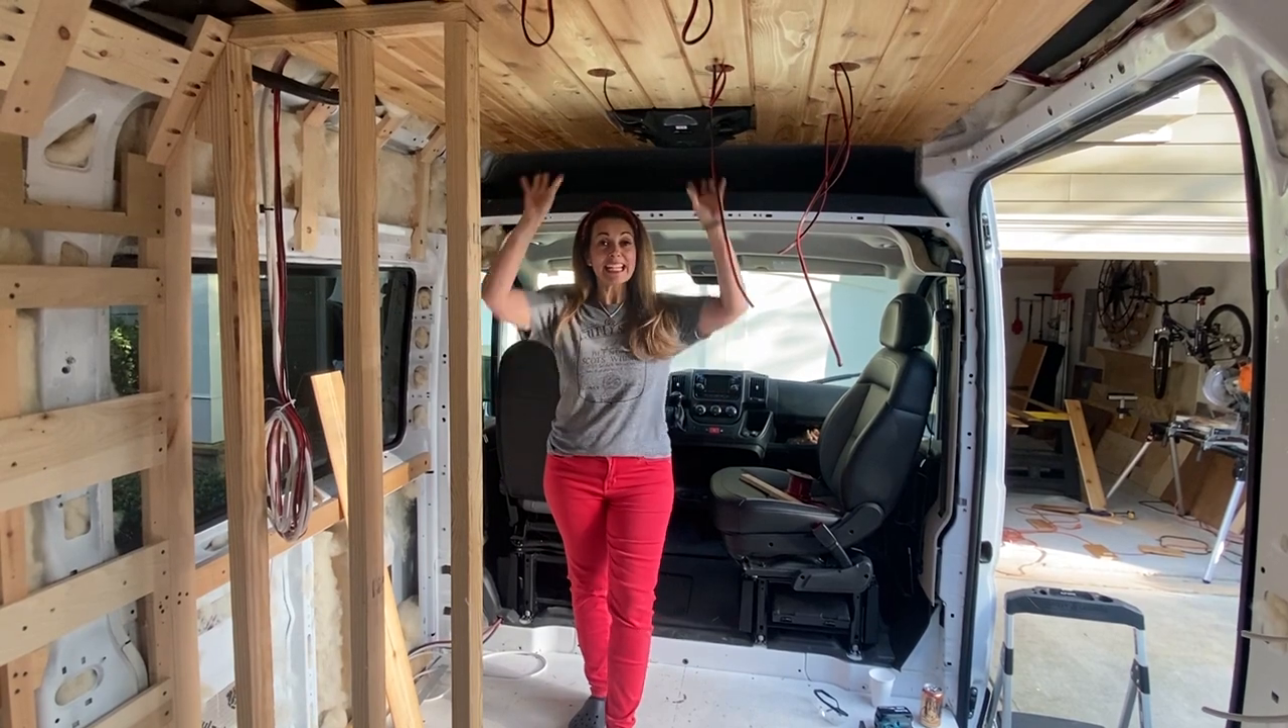We are done putting in the ceiling planks.